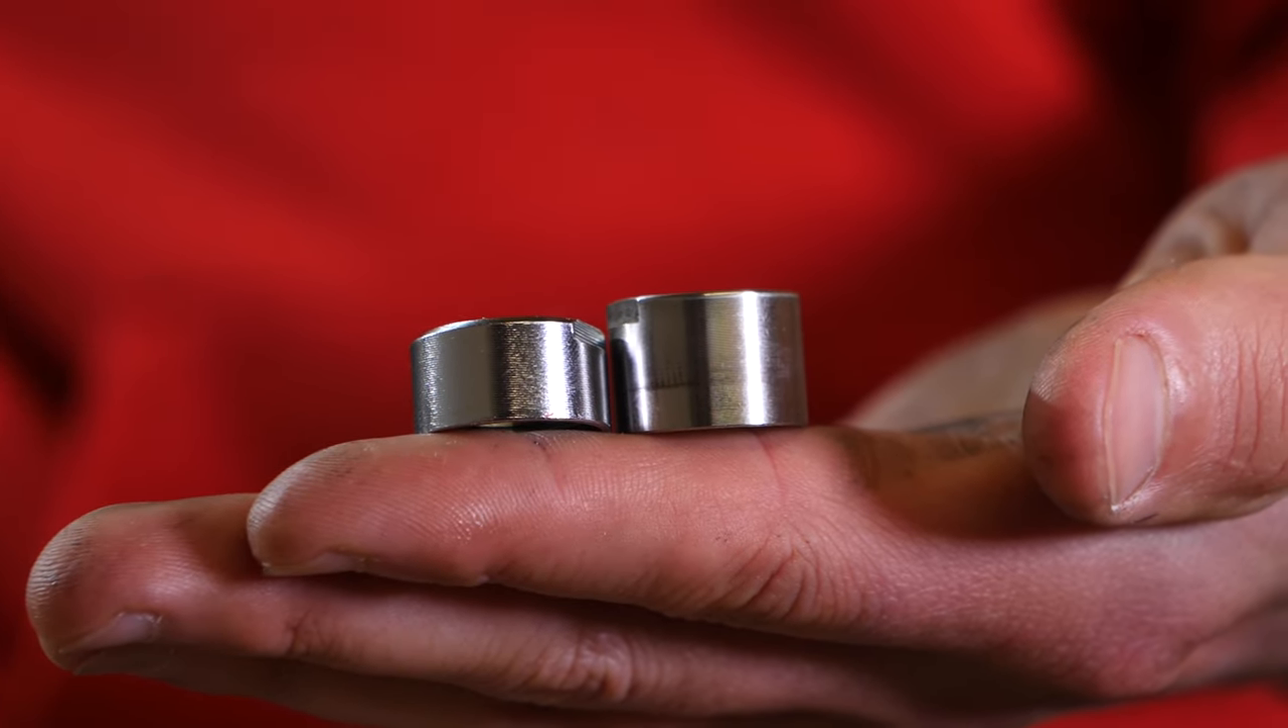This is the Shimano one which I've removed and this is the SRAM one which I'm going to install. If I hold them together, you can see there's quite a difference in height between them and as such, they're not compatible.